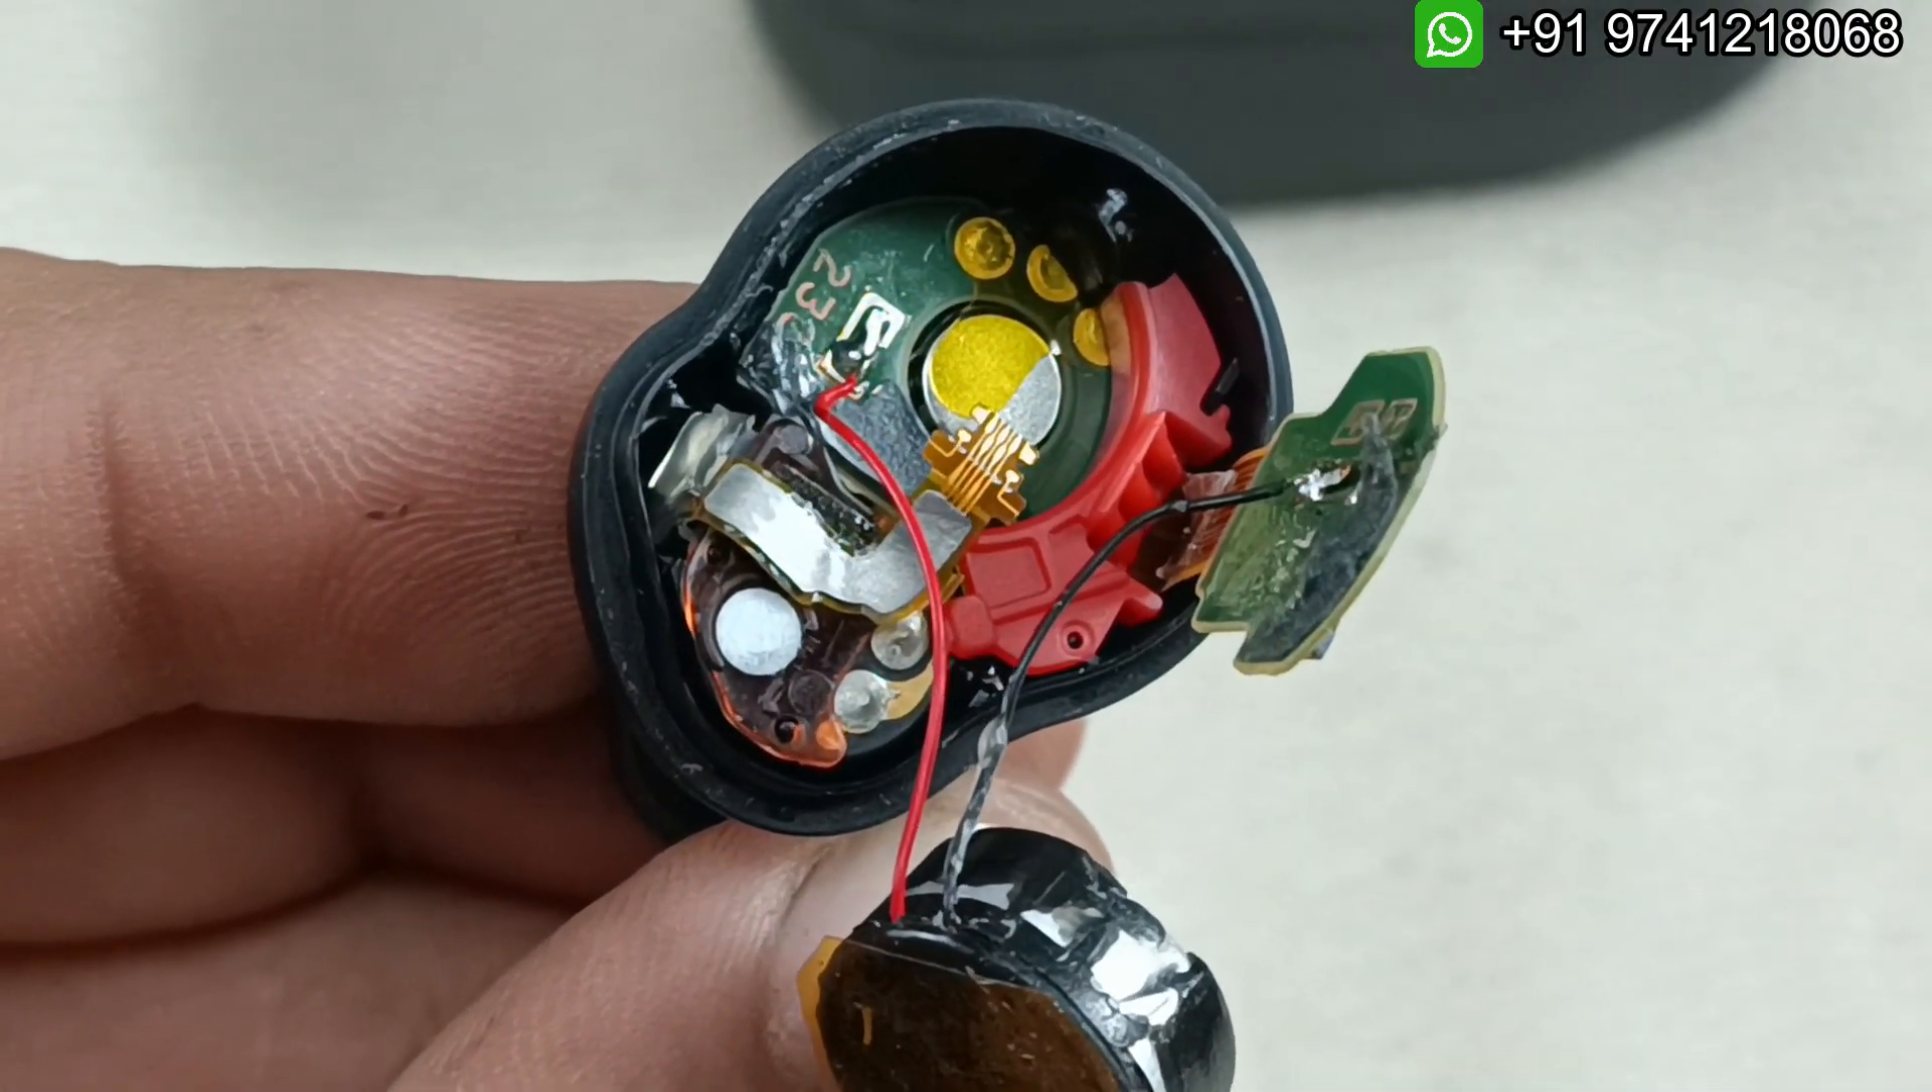So now you can see I have soldered the wires here.